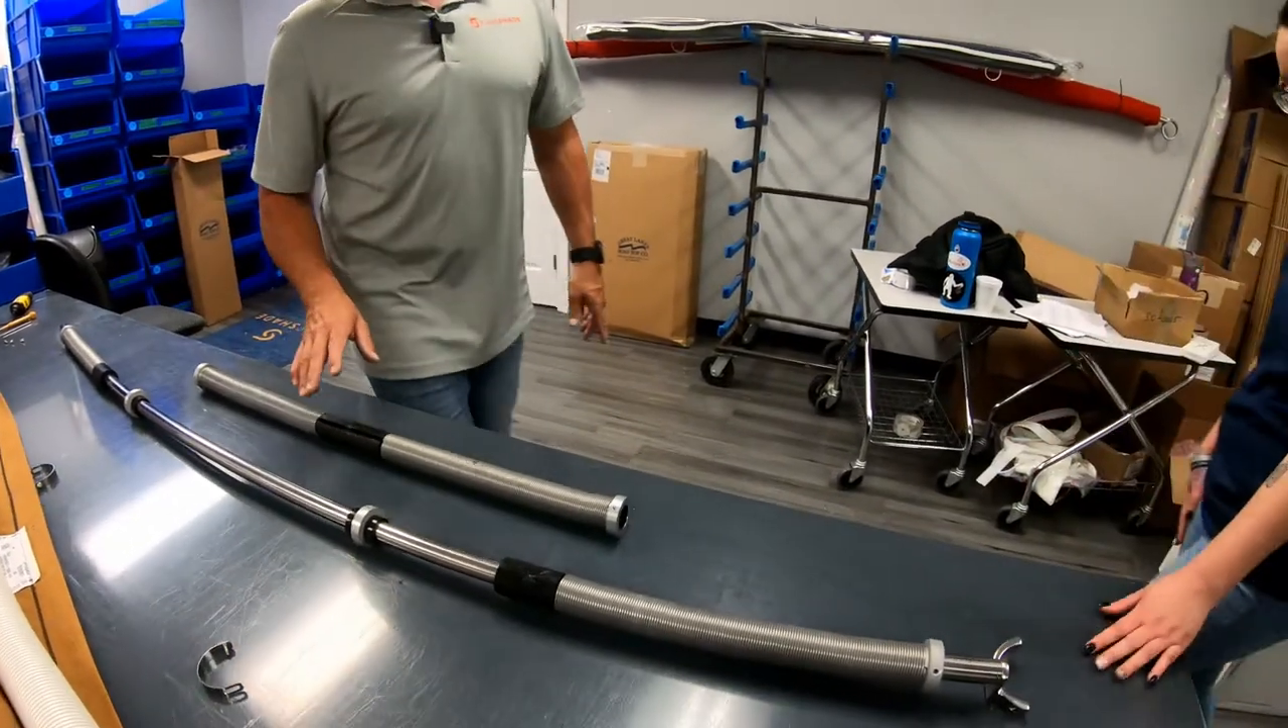So now that we've got the tube off, we've got all the roller components exposed.